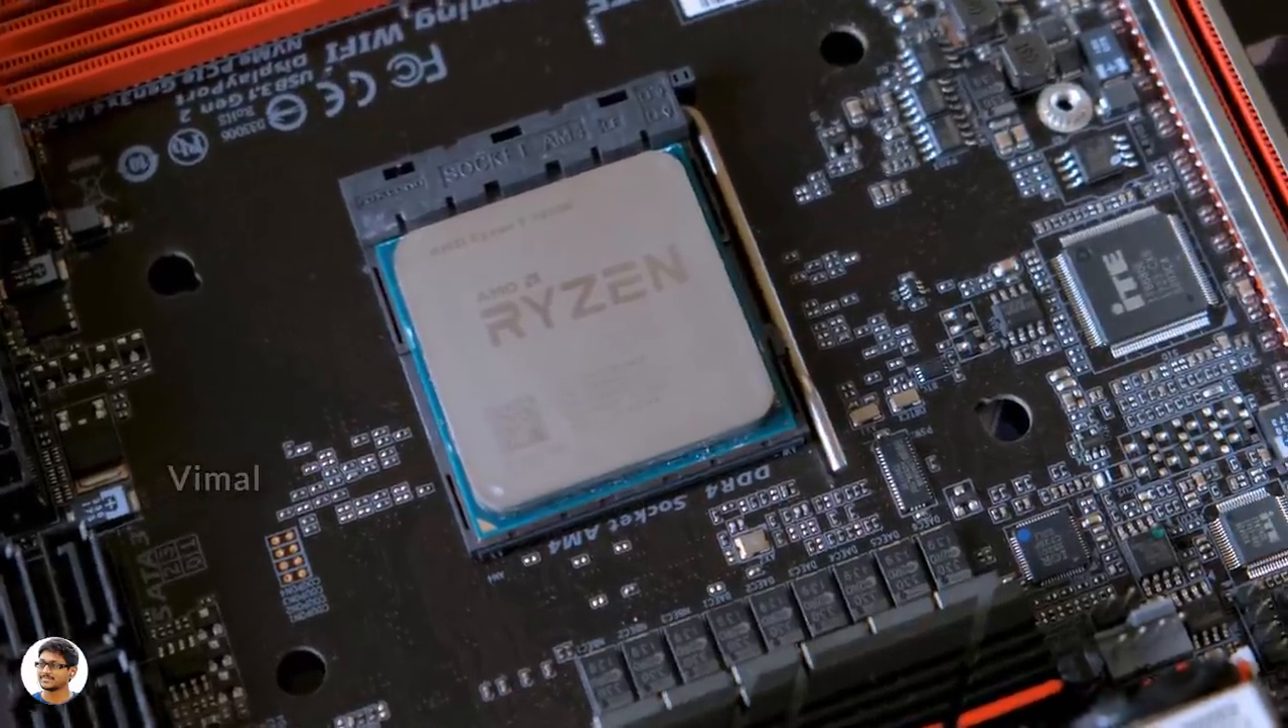So we are done with the installation of the CPU.